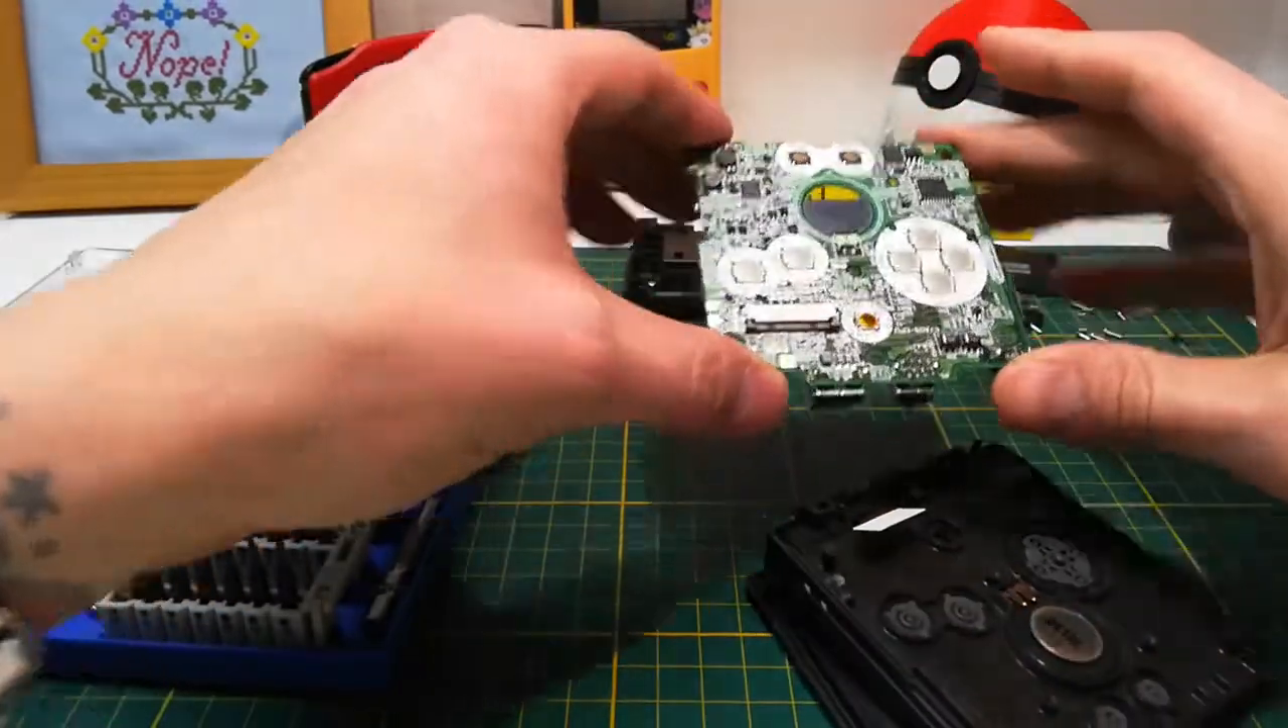So there it is. Our motherboard all taken out.